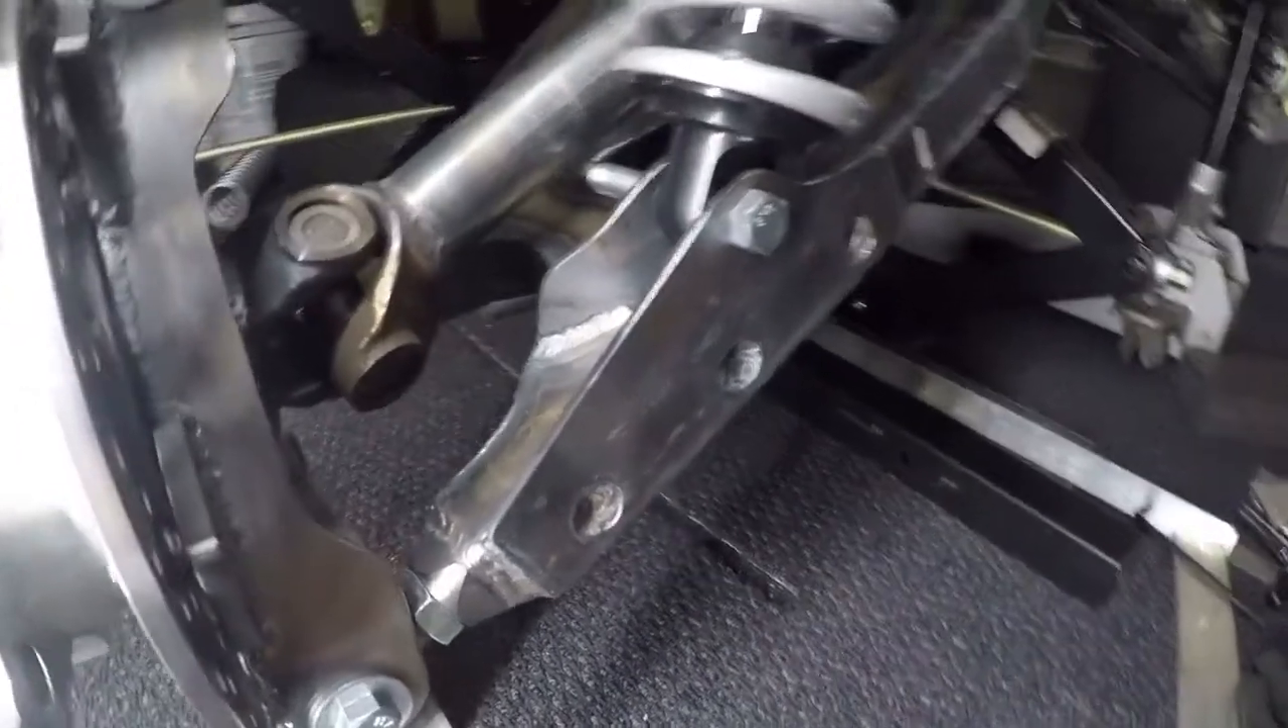I'm done welding up the brackets on the lower control arm.